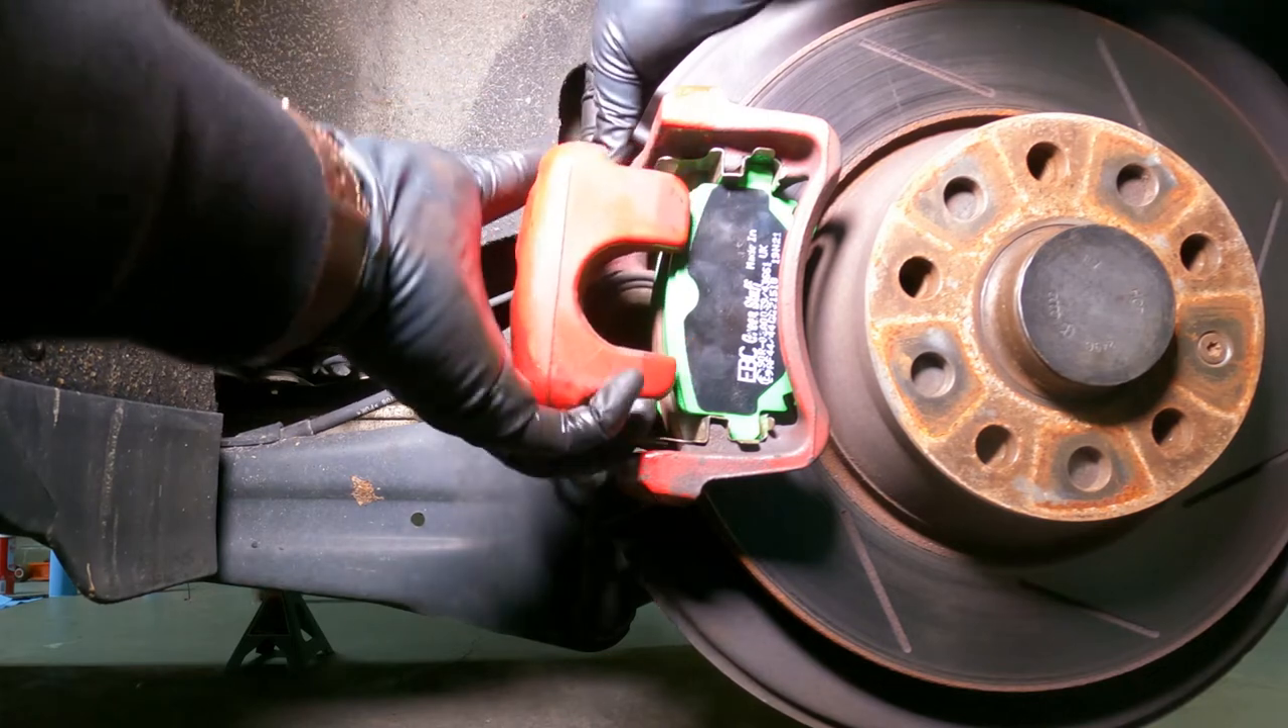Now all we got to do is put the caliper back on.